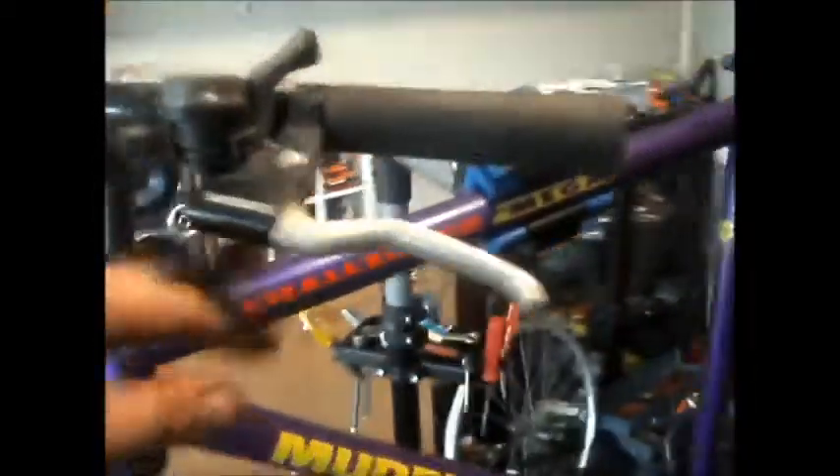And the other job I've done is I found a pair of handlebar grips up and fitted them to the handlebars.